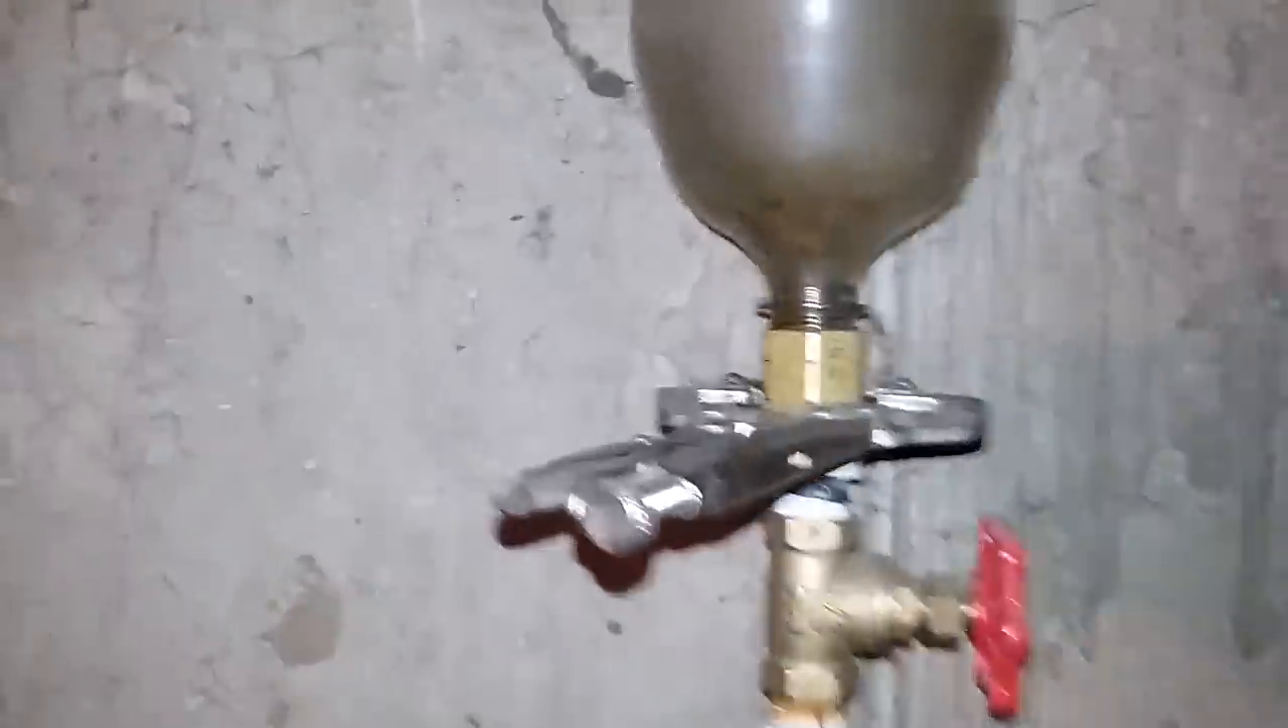I got two liter bottle which threads in to a three -quarter inch pipe thread fitting right up there and it seals pretty good.